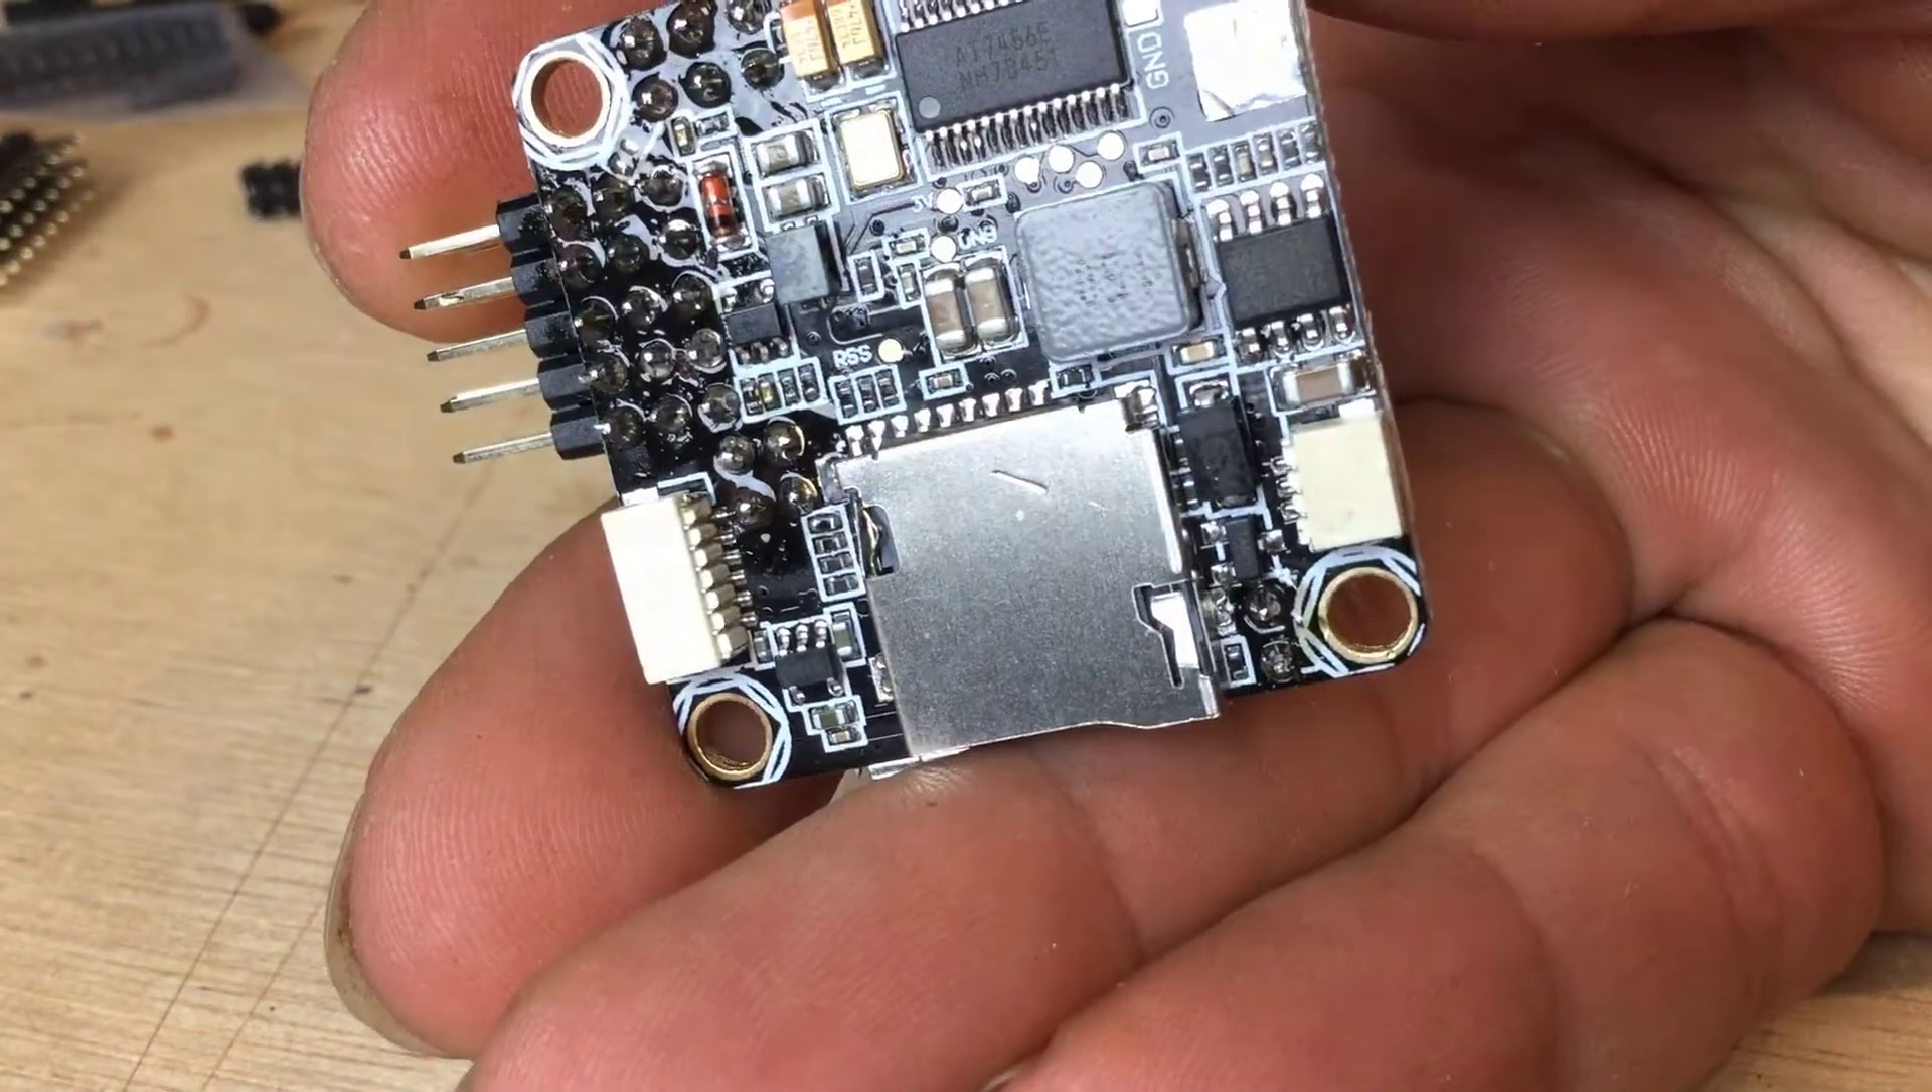So i'm going to make sure we're focused in and you will now see that we've got all those pins all nicely soldered up.